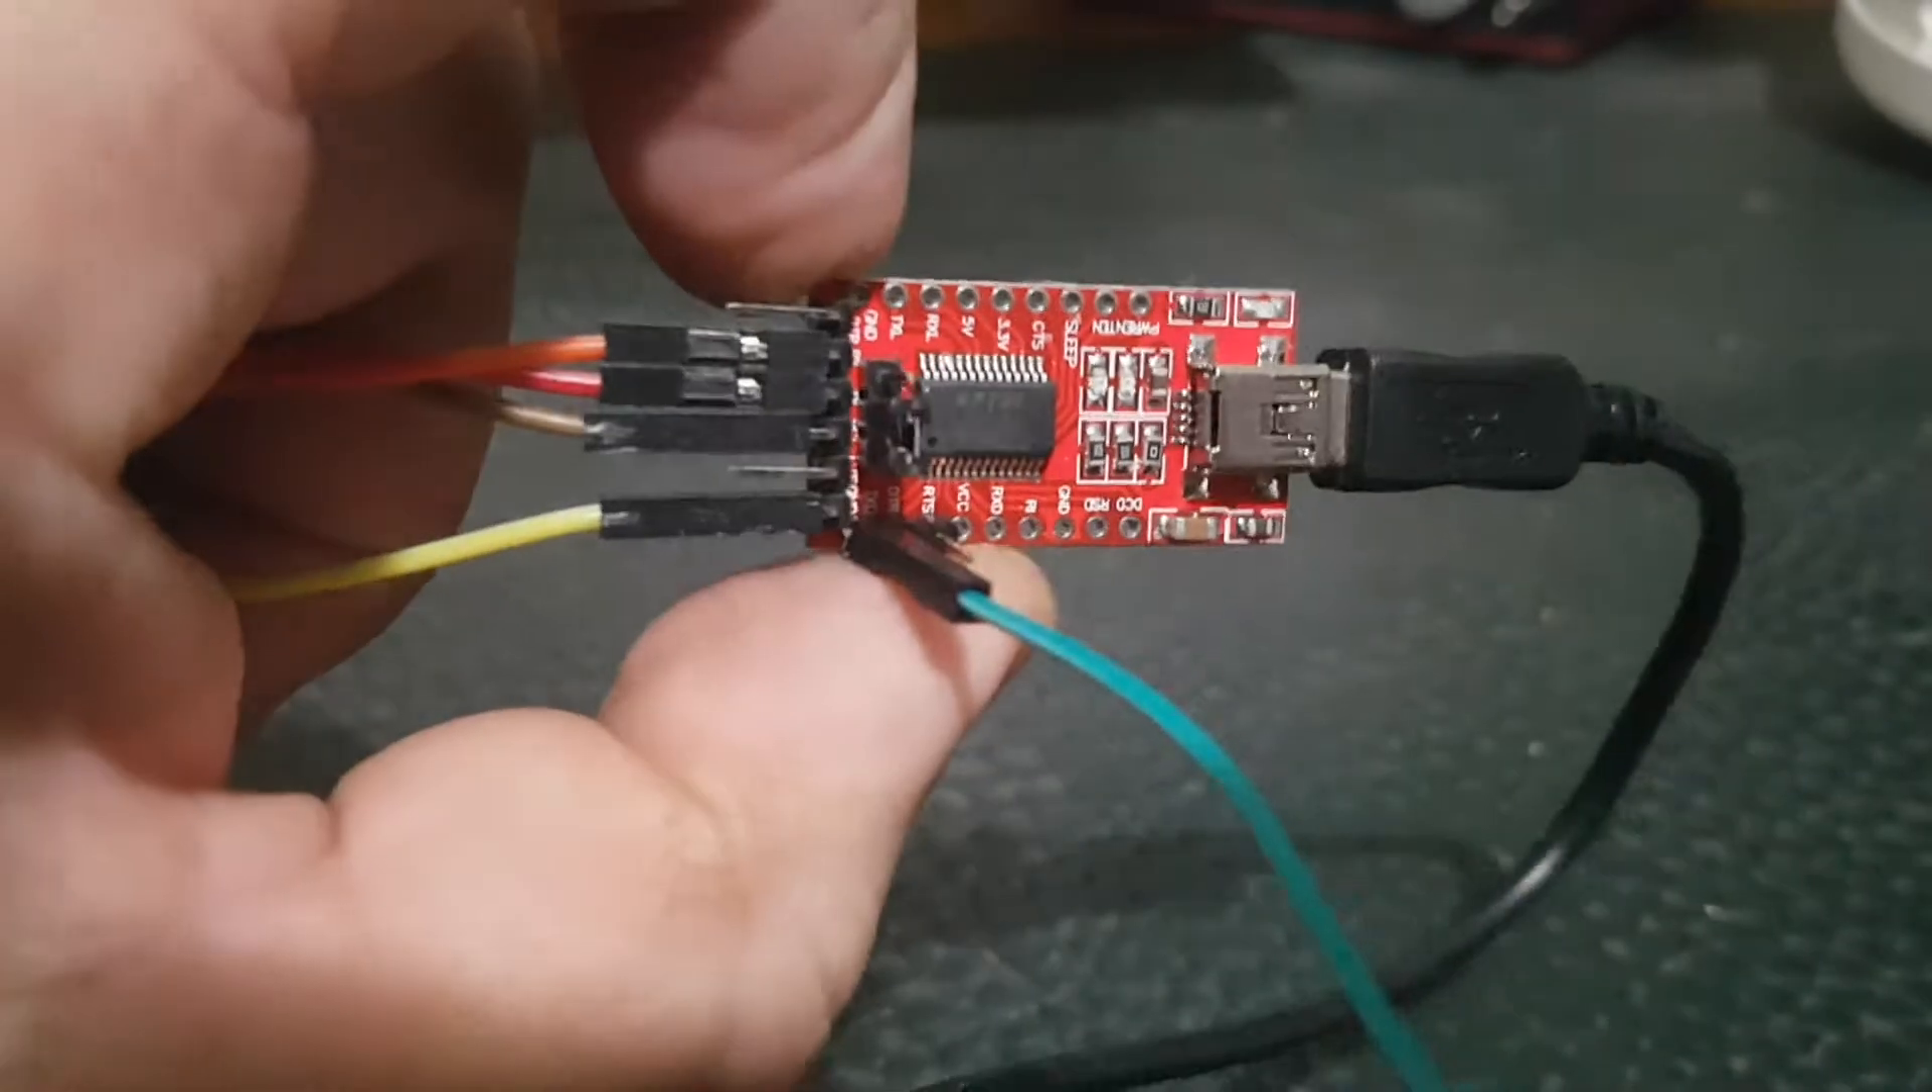So what I've done is I've got my interface type thing from the USB and I've put four wires onto it.